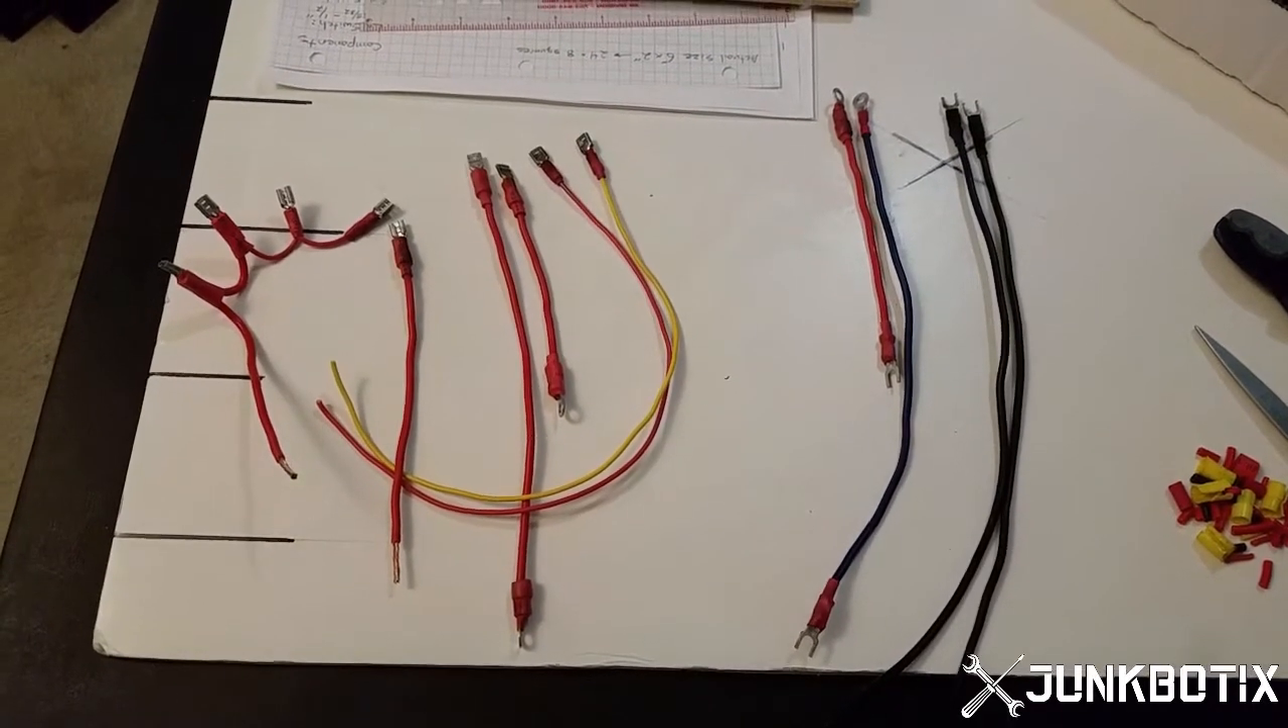So I finished crimping up the main wiring for the, uh, system.